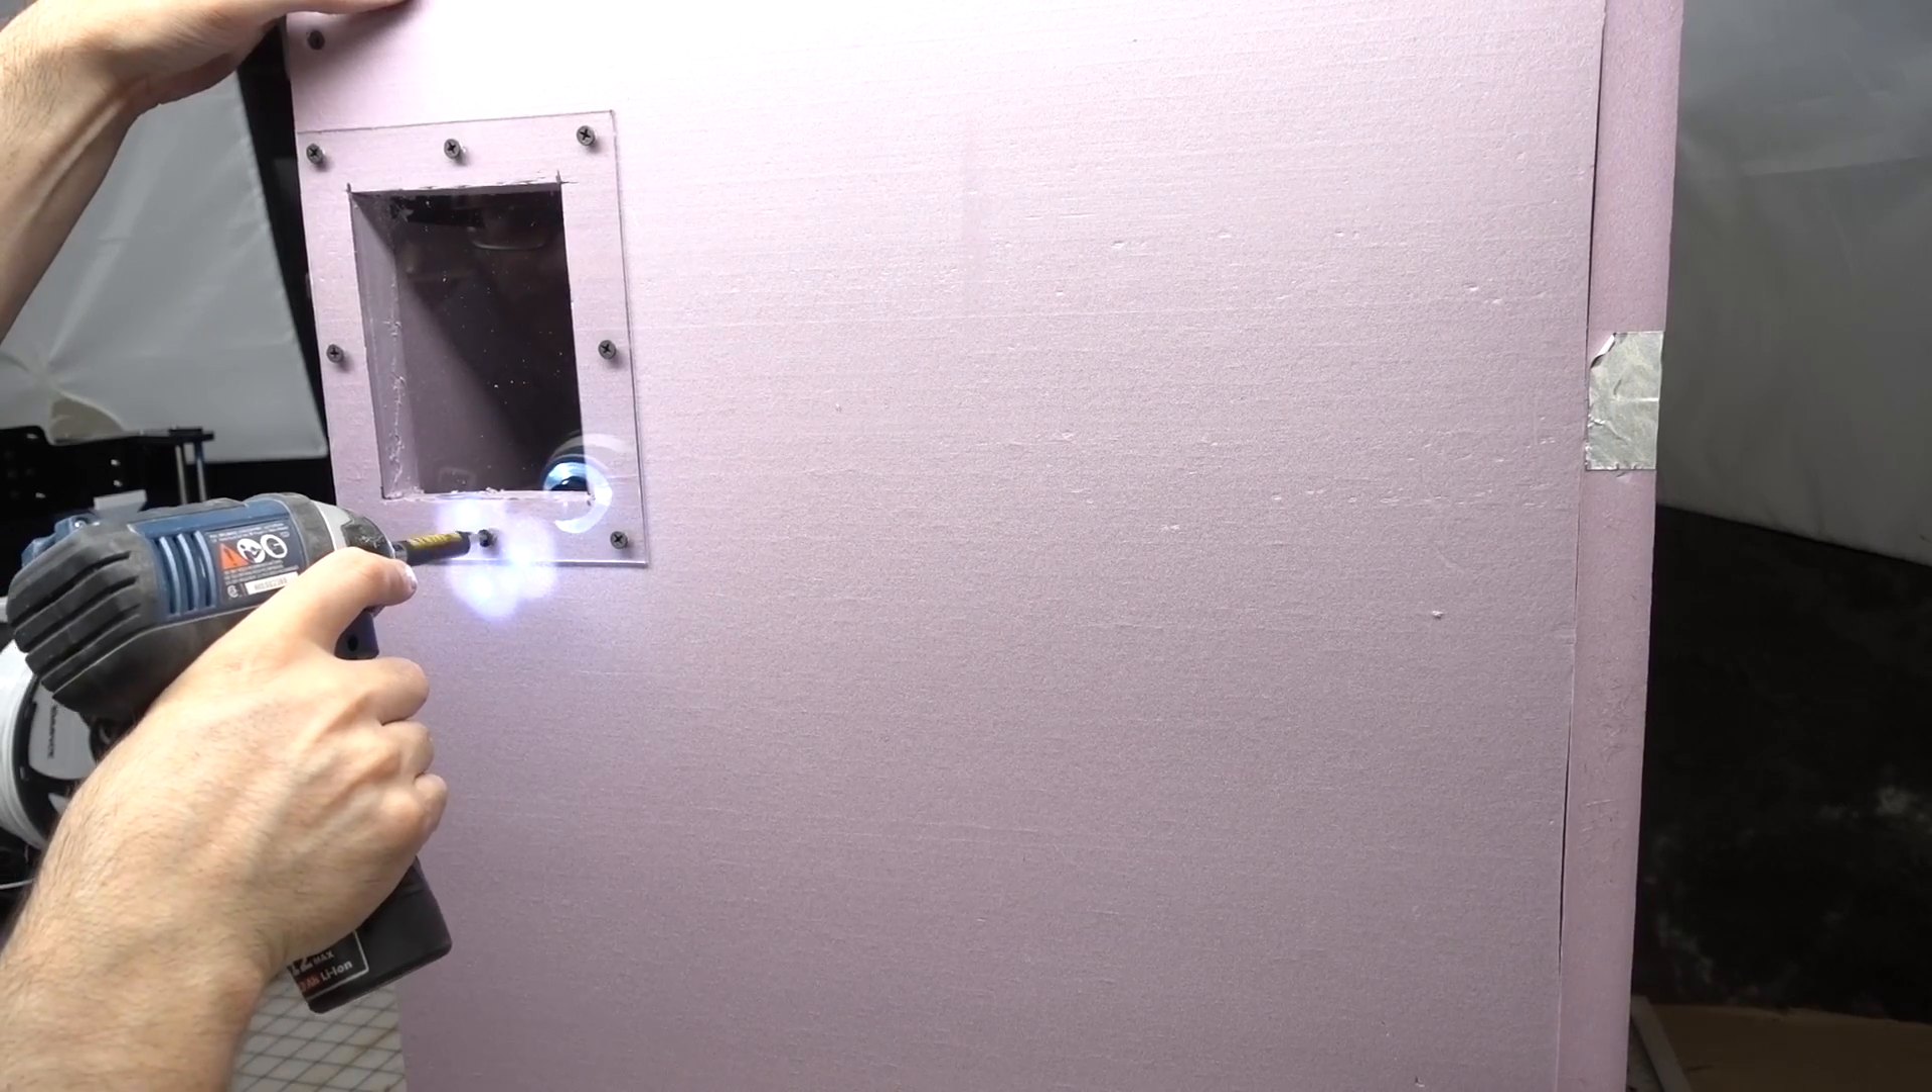Then I cut out more of my PETG plastic and screwed it into the side of my enclosure making a nice tidy window.